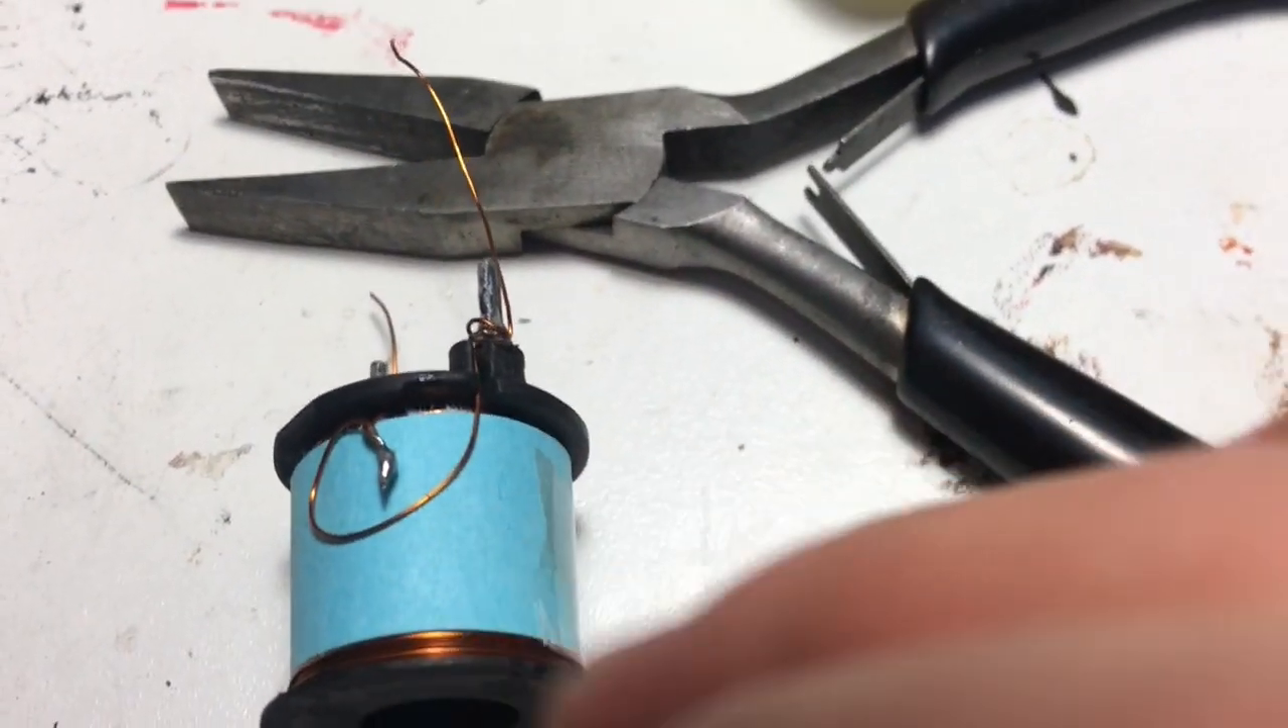So um to protect the coil from shorting out from my uh my repair or my splice here I've wrapped the coil with uh paper and tape under the the main wire.